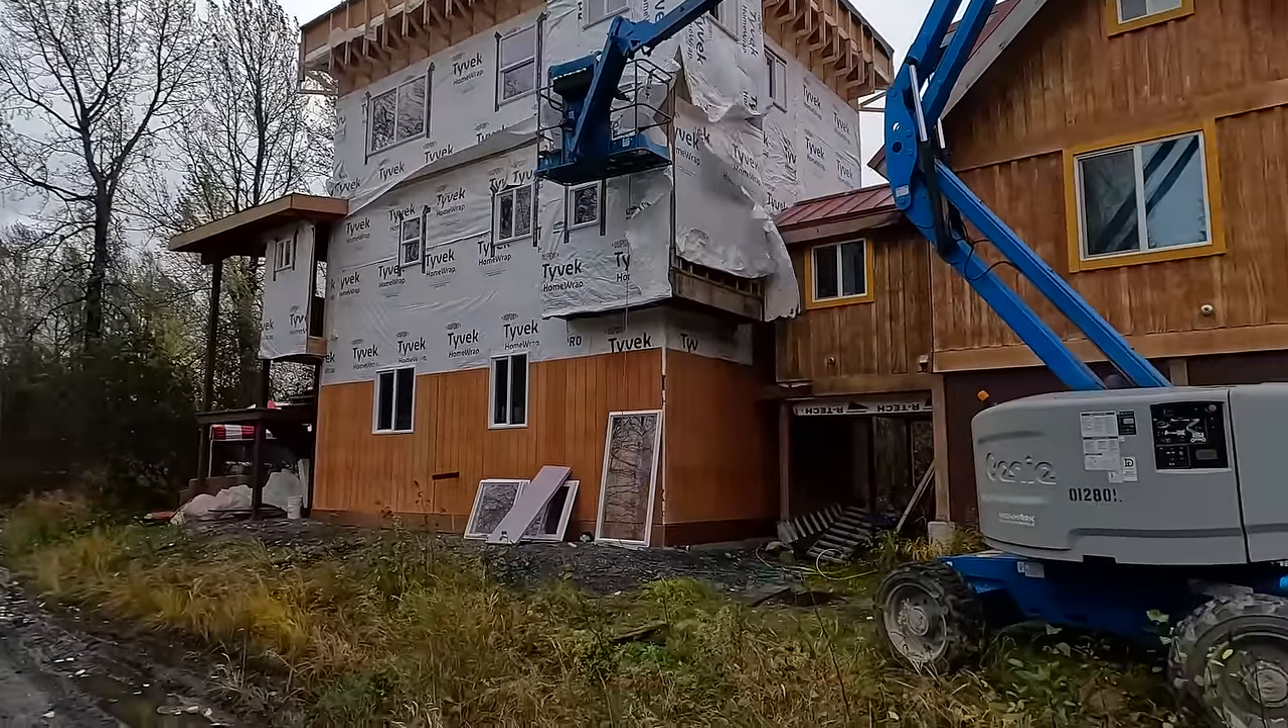We just got most of the windows in and Sam's up there doing some nailing.